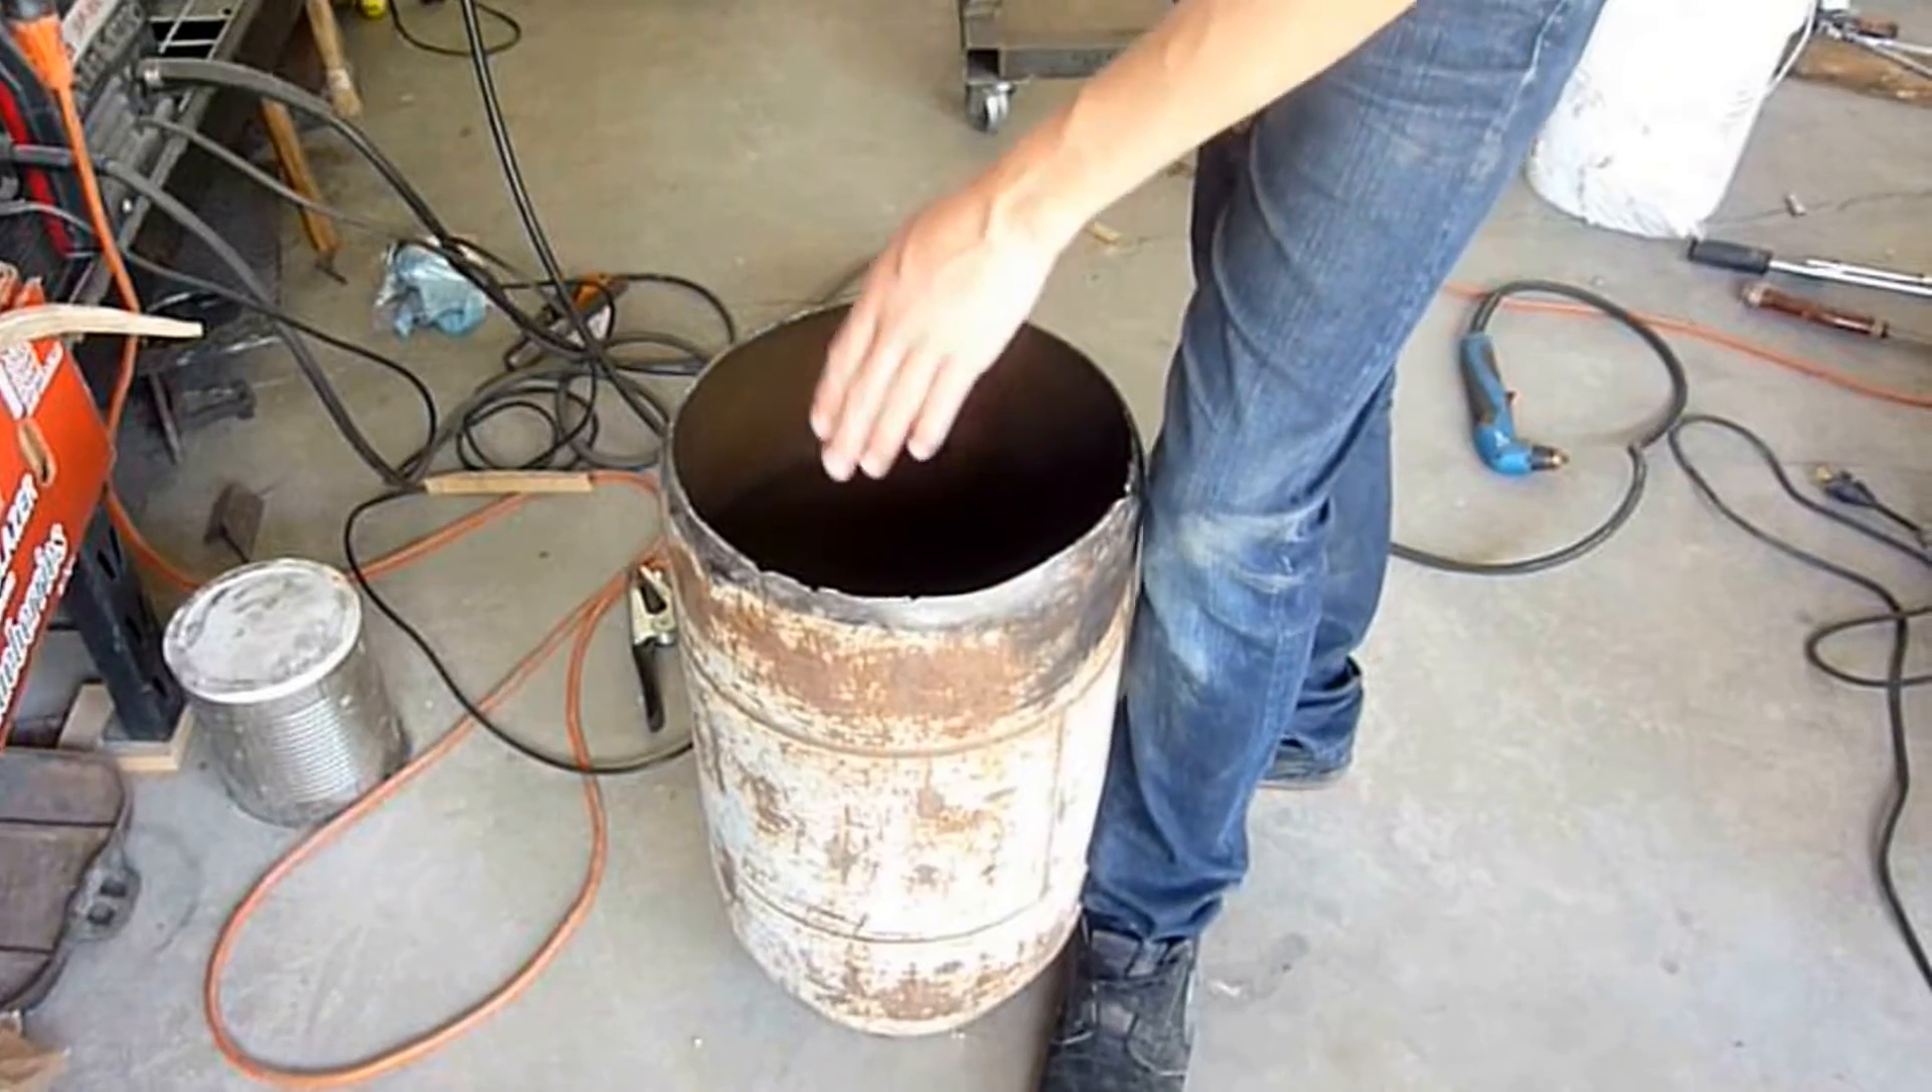So we got the top off.